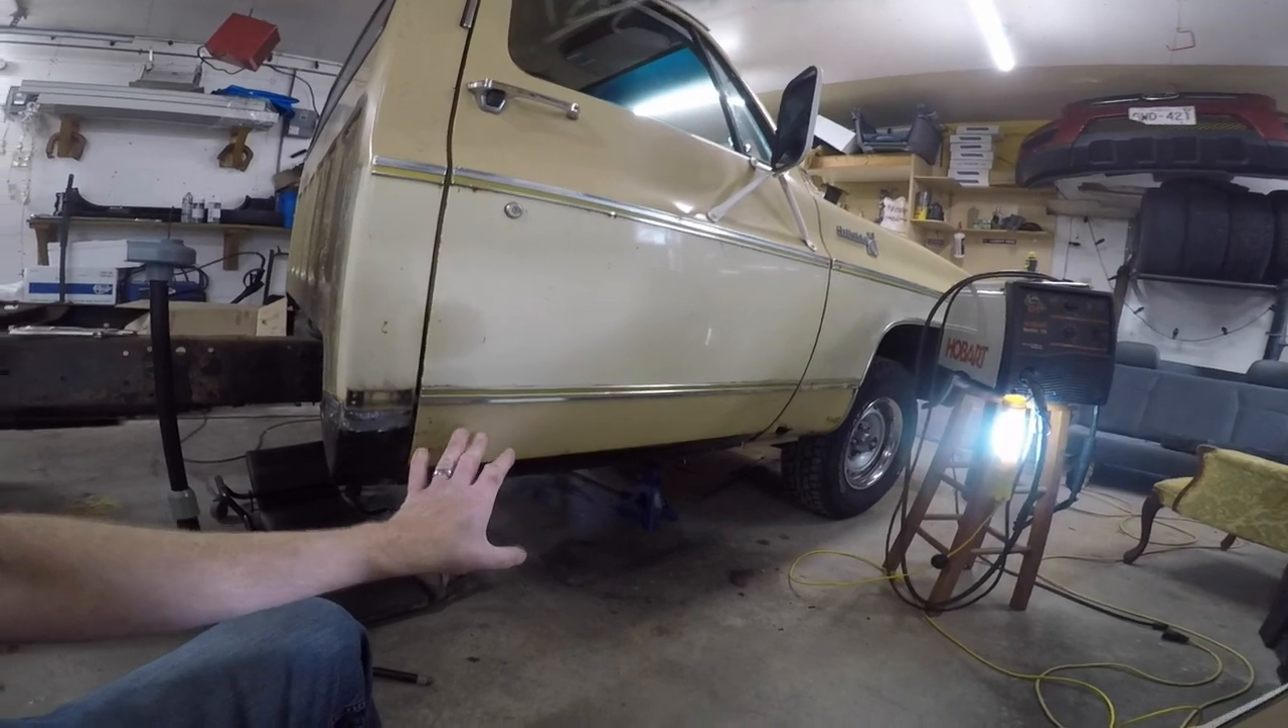We've got the door back in place.